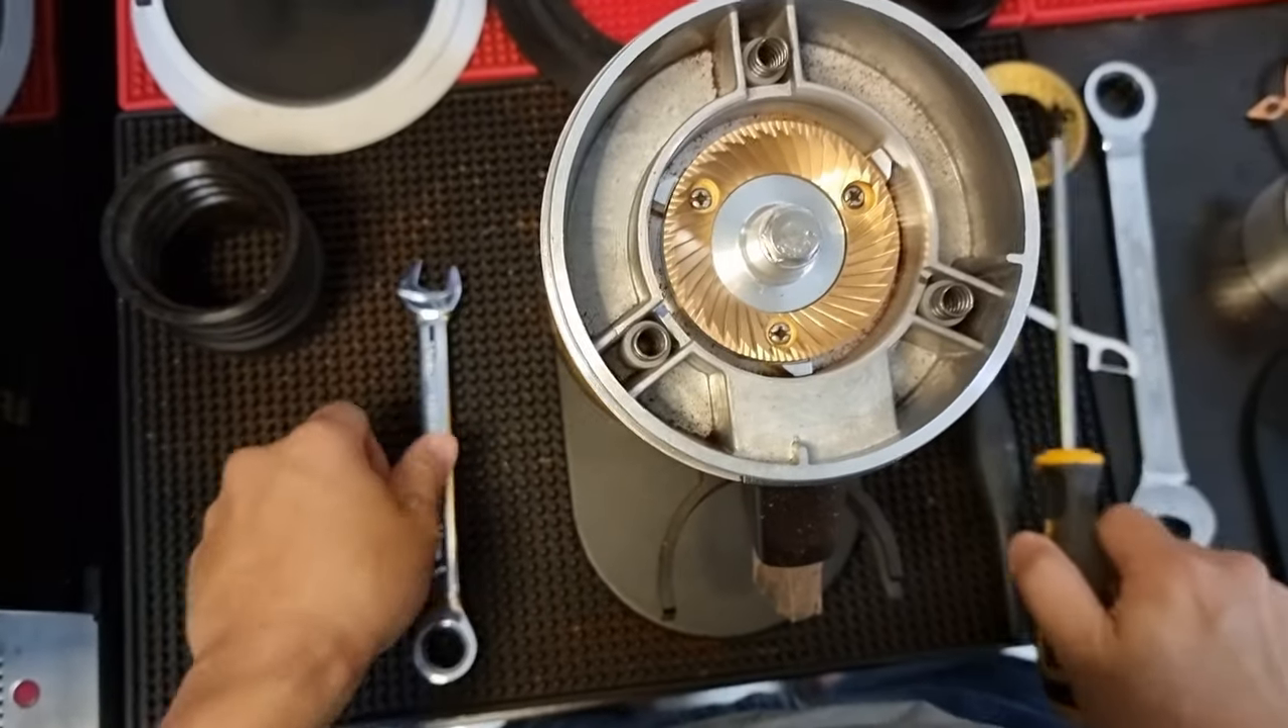Okay, so the bottom burr has been installed, so now we'll proceed to install the top one.